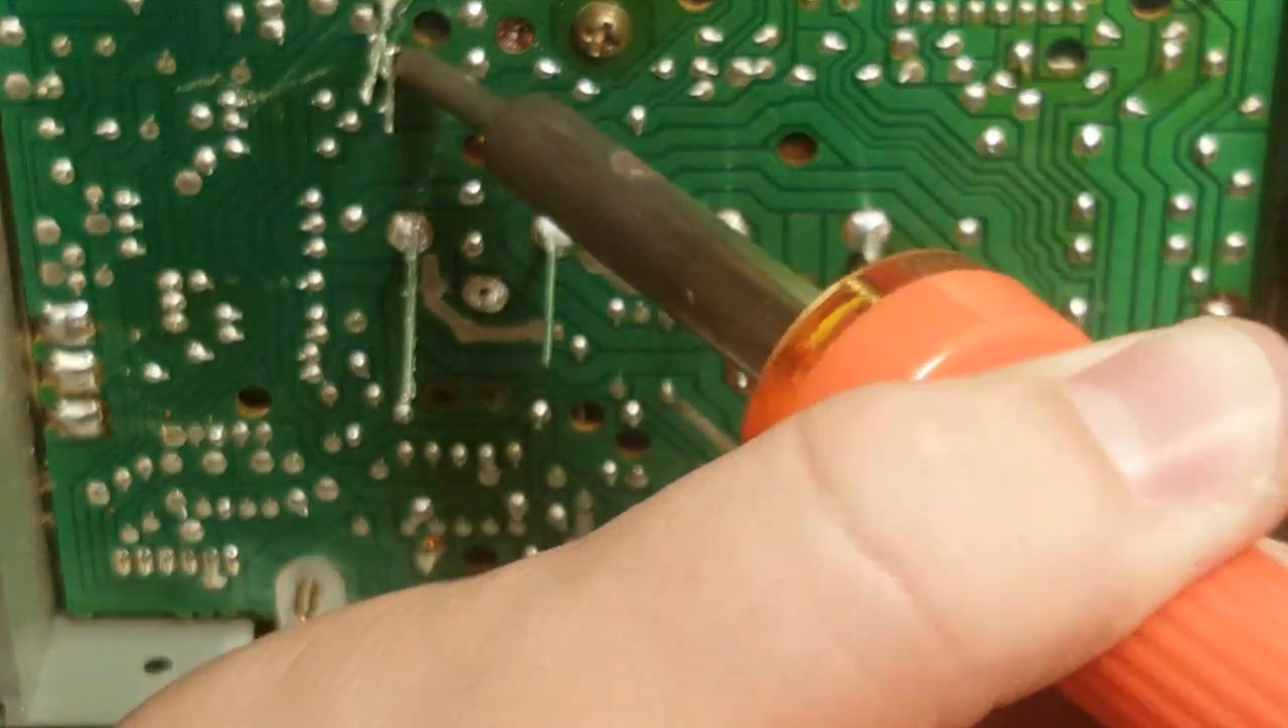We've got the leads all the way through.